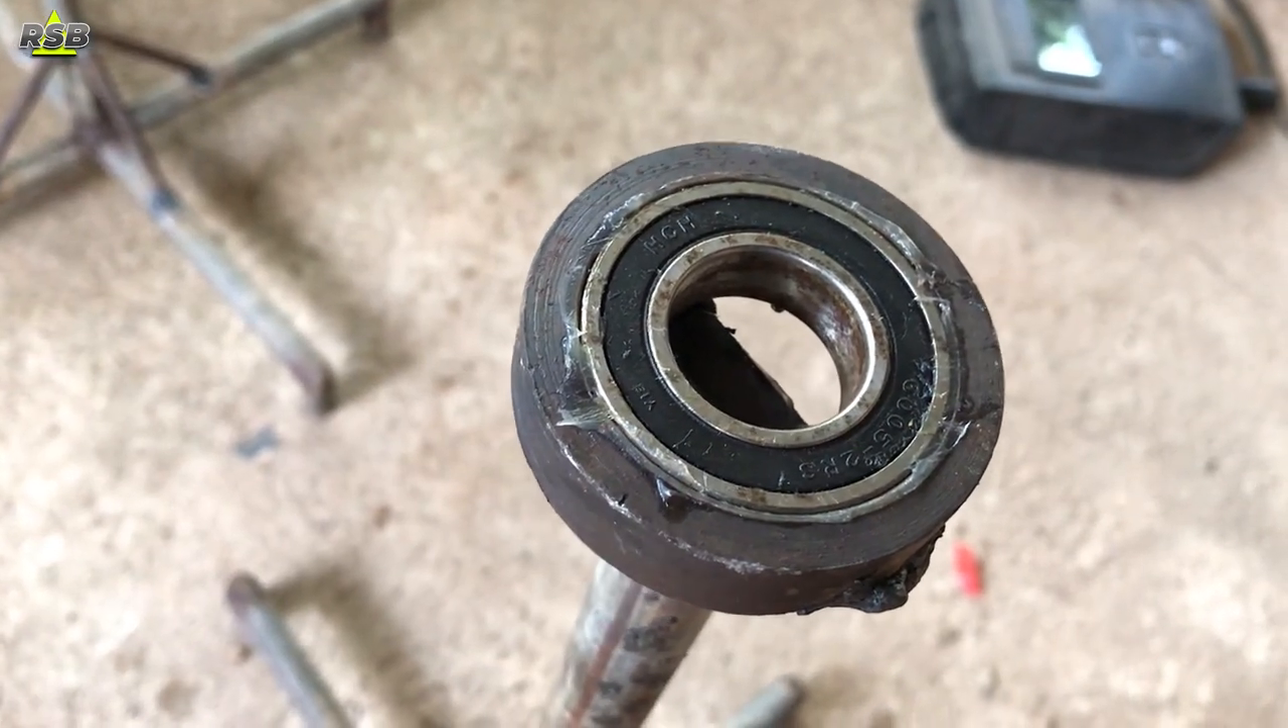So here my bearing is now totally gone inside of the cup as you guys can see.